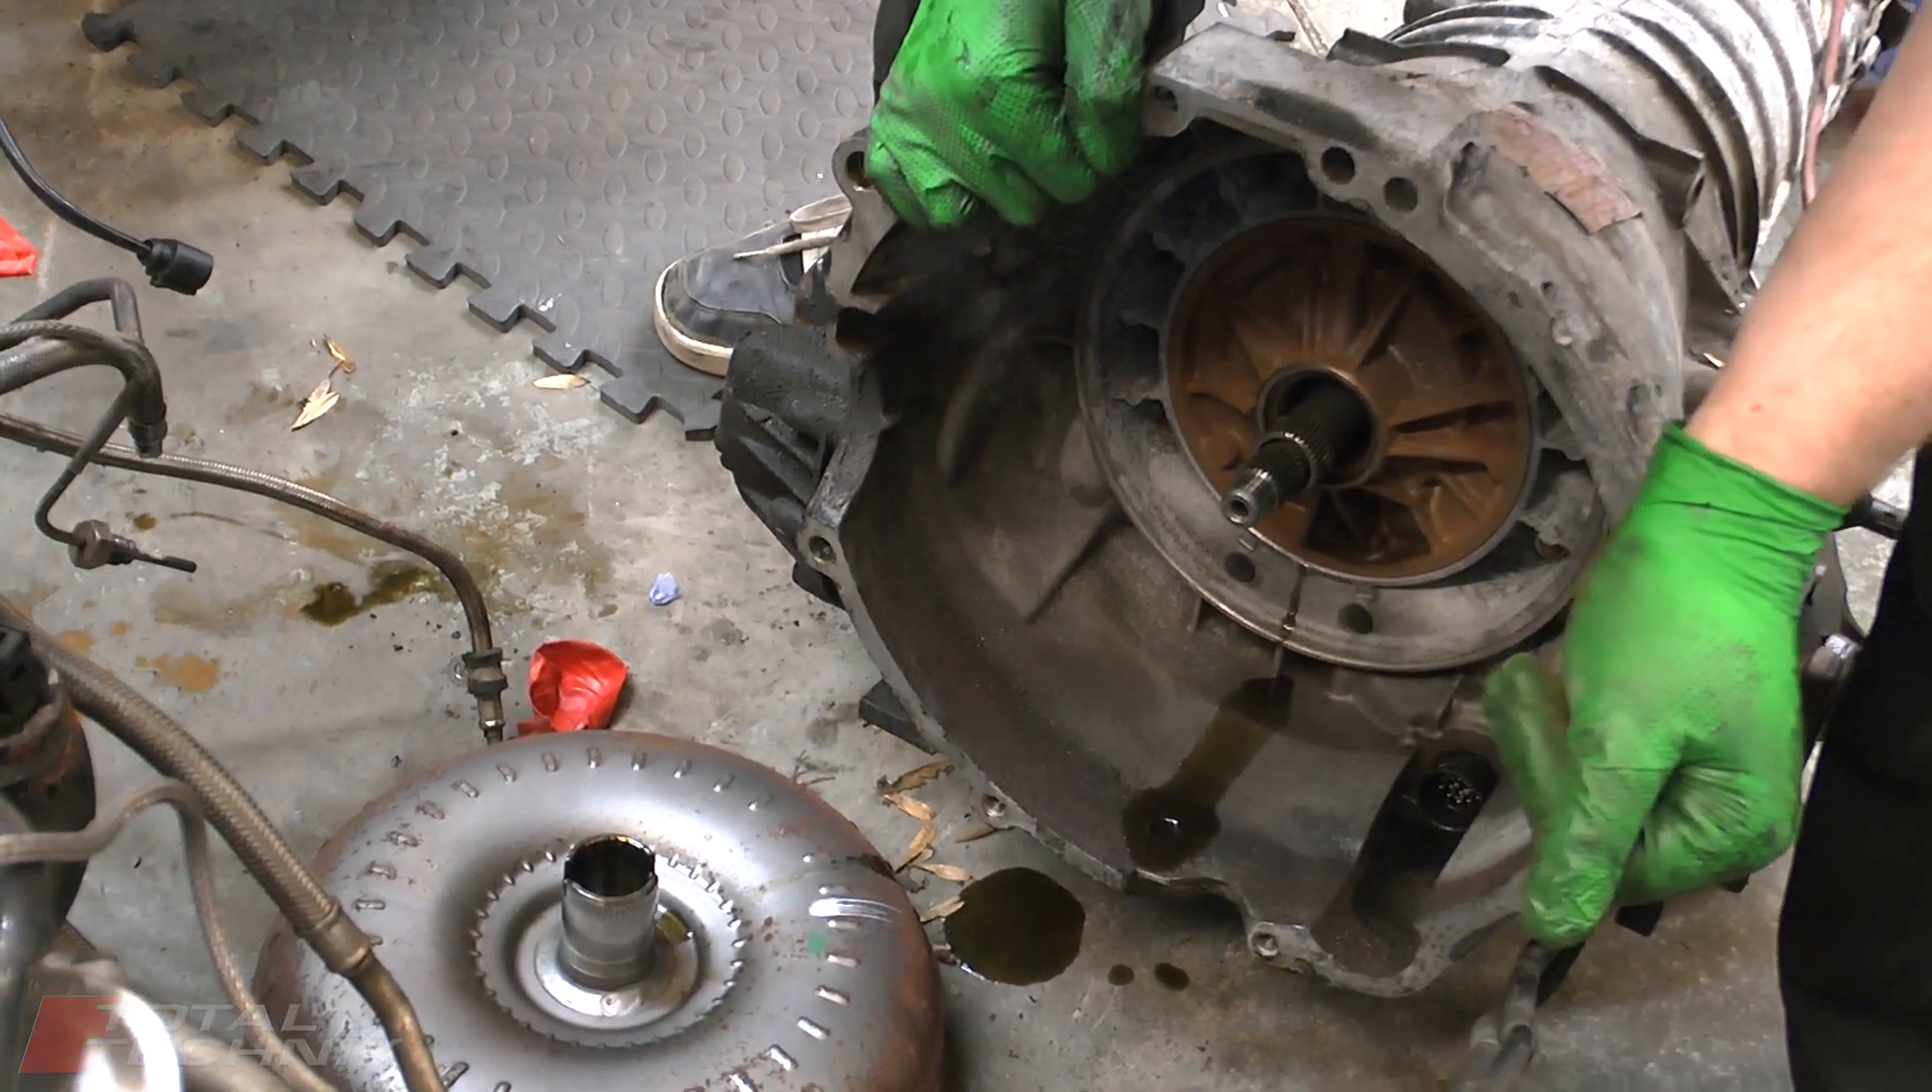But that is your torque converter completely removed and ready to go.